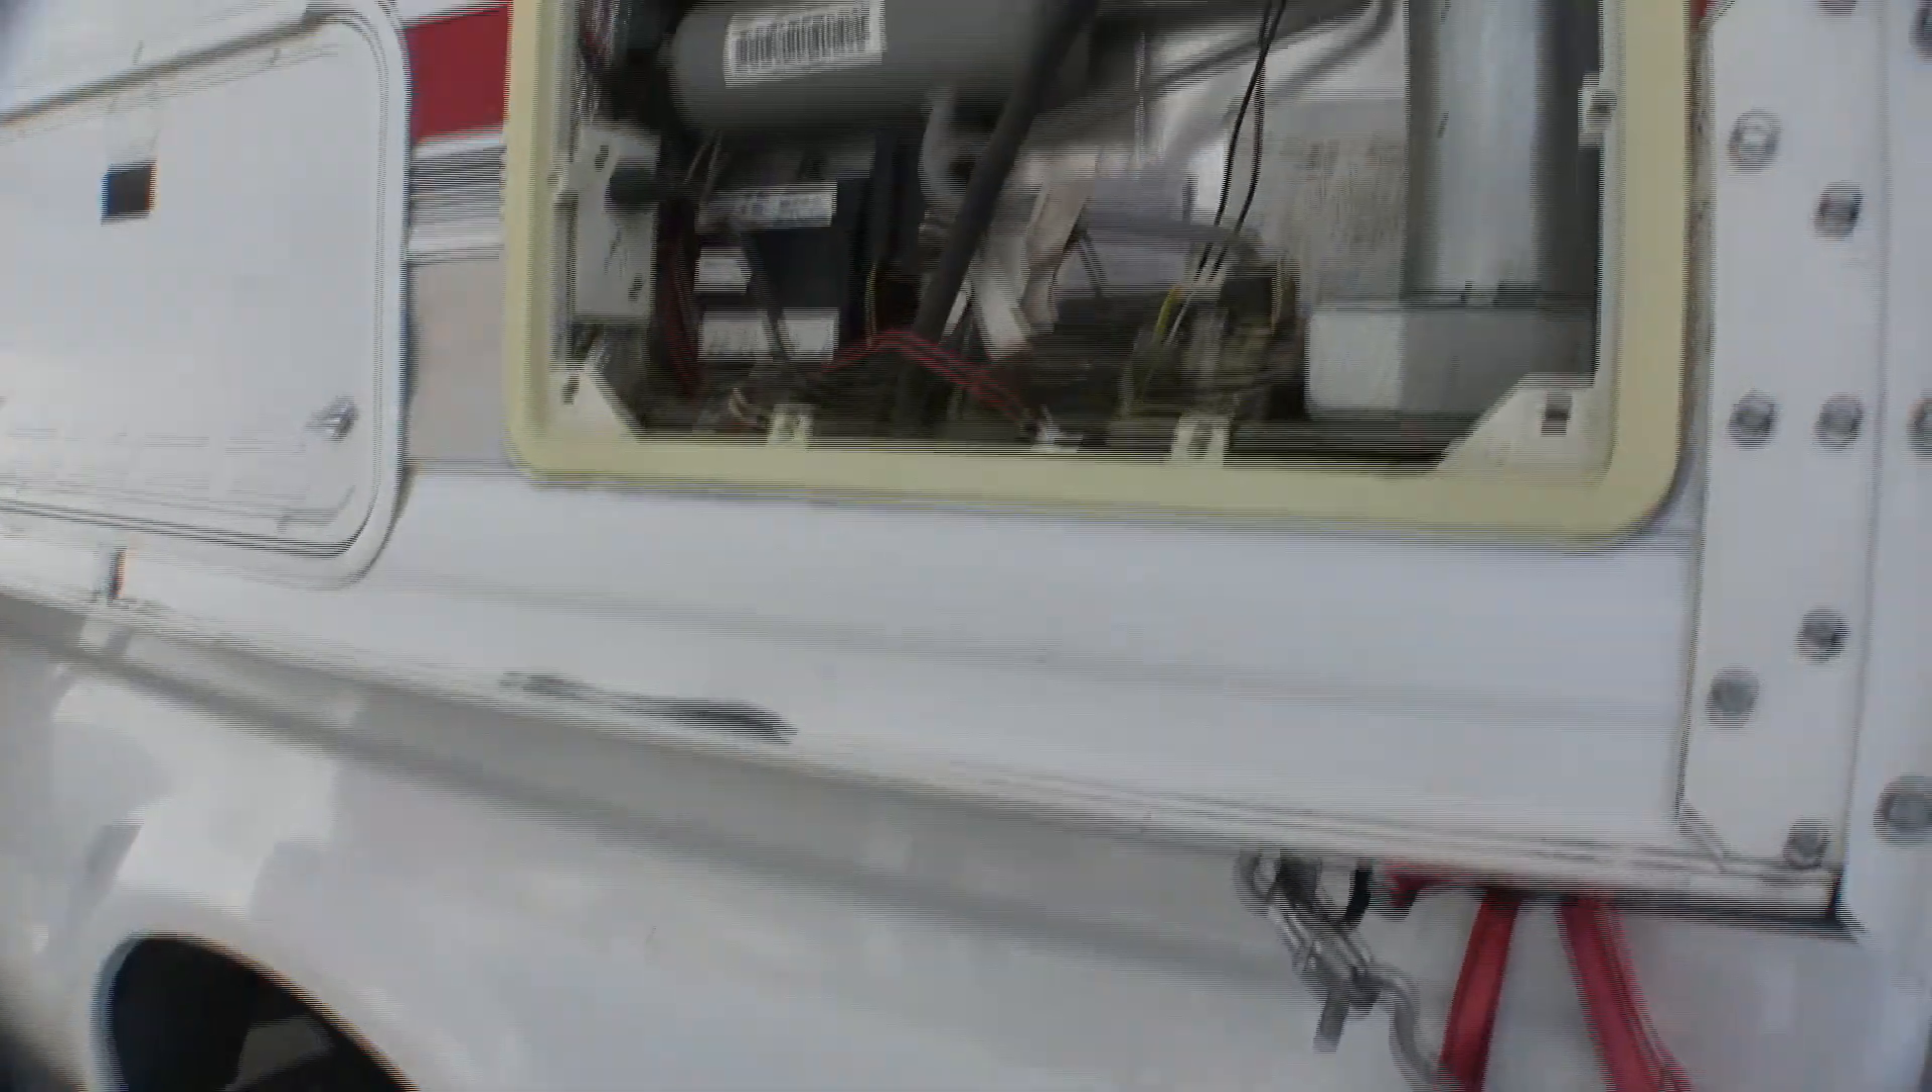All right, so I've already taken the cover off here.